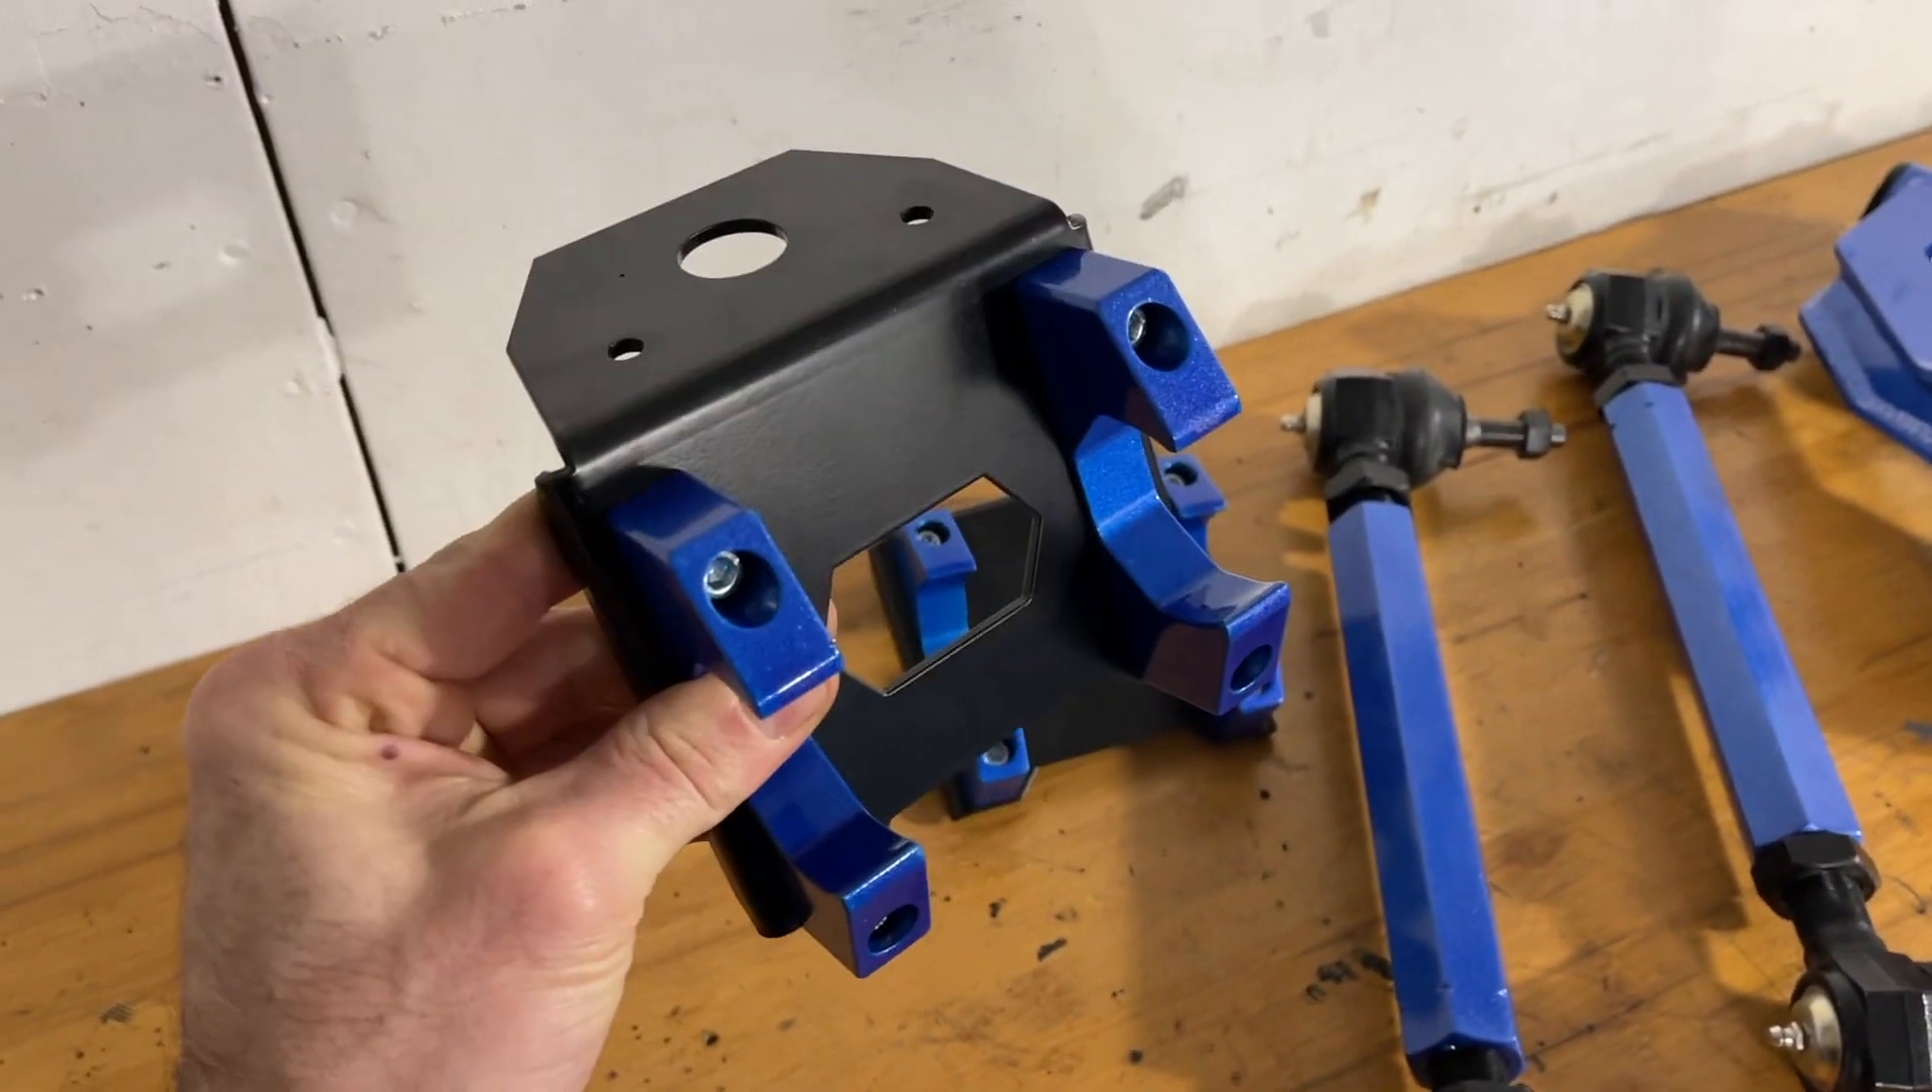I also went ahead and assembled these shock reservoir mounts.